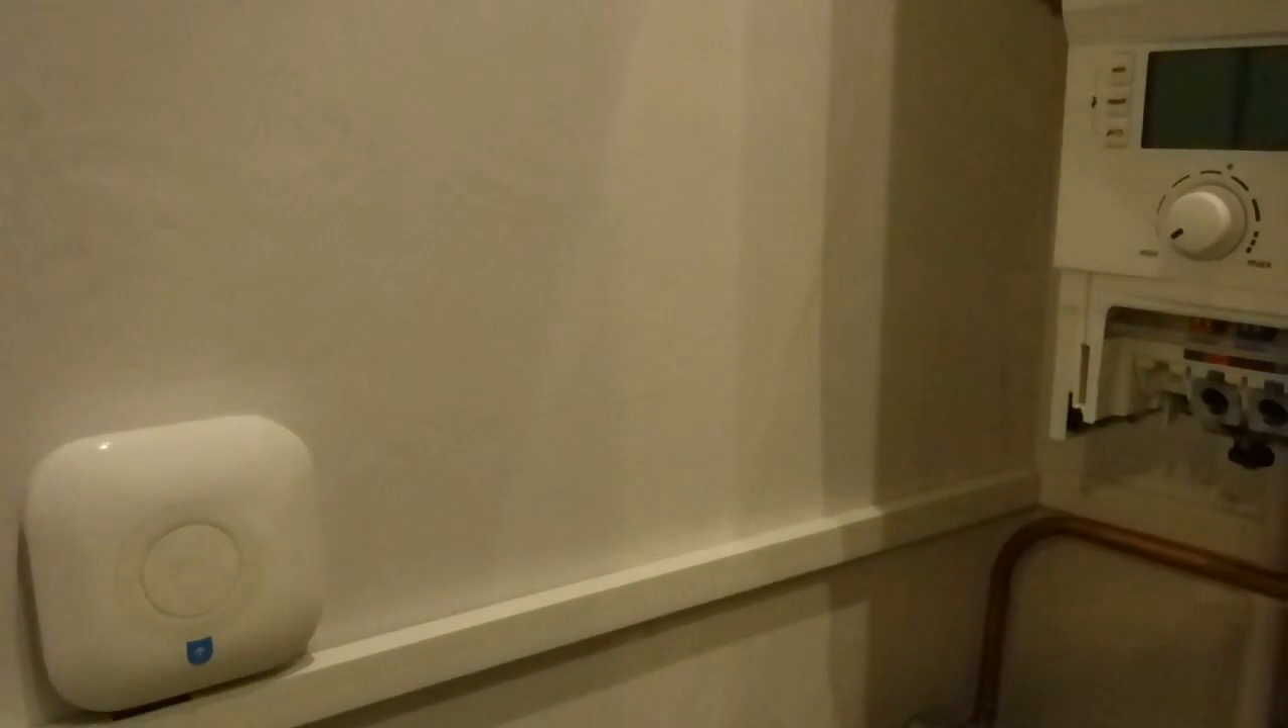So there we have it. The heat link is on the wall. 30cm away from the boiler, as shown in the instructions.